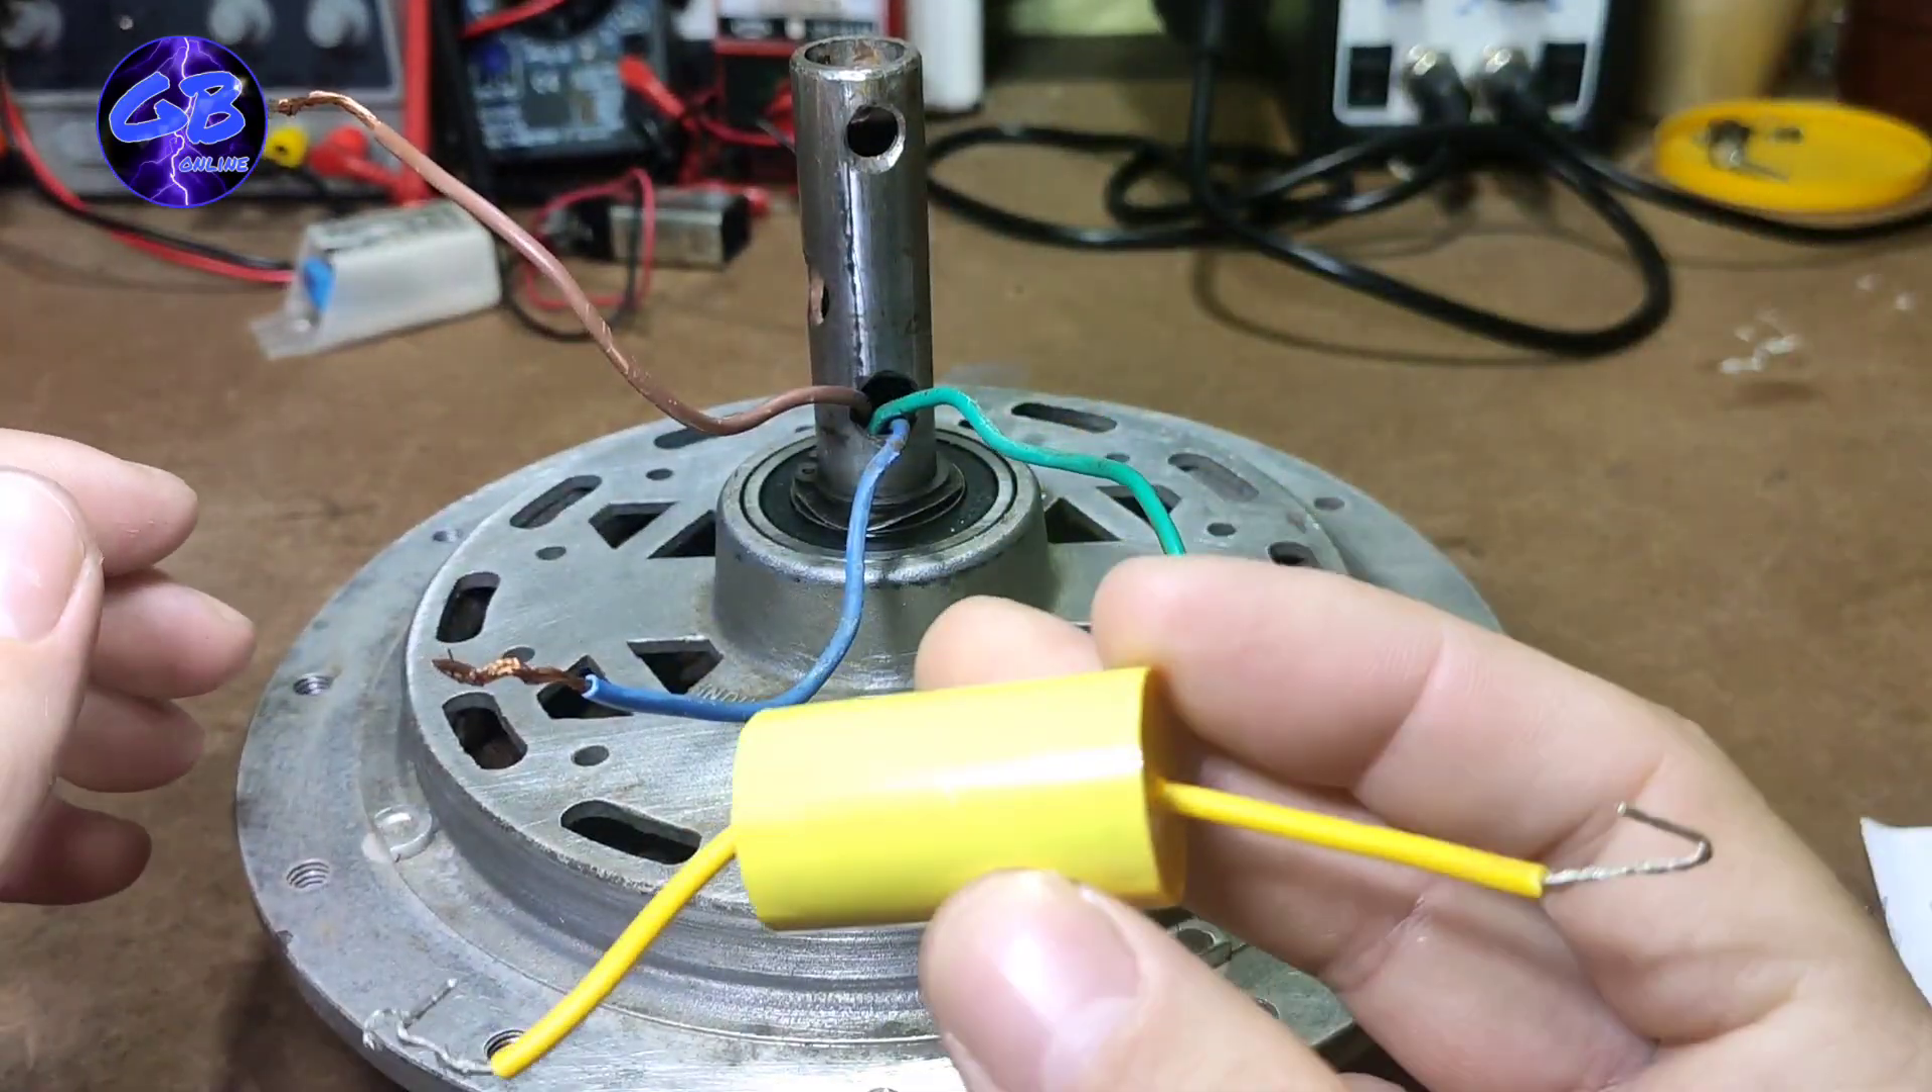Lo único que nos faltaría es conectar el capacitor.